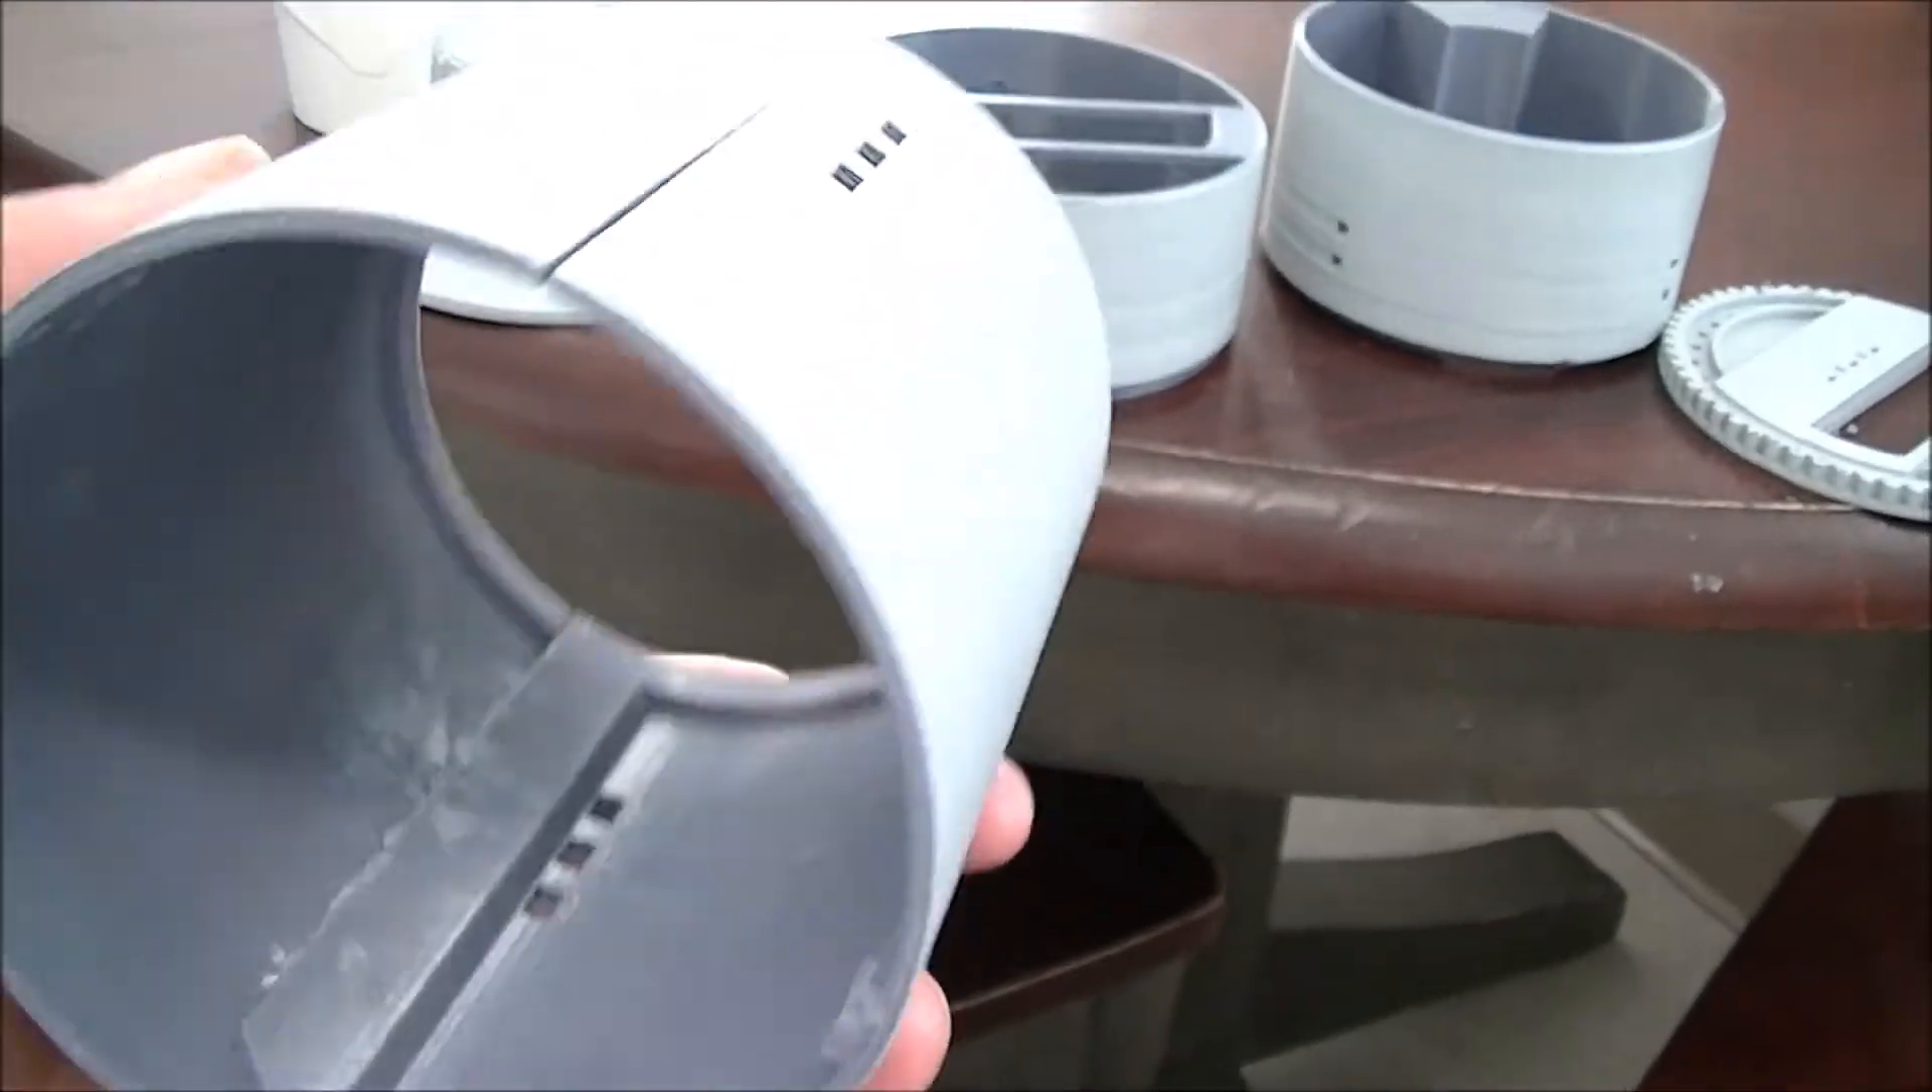And here is the main engineering hull. As you can see, I've got a little bit of a gap there.